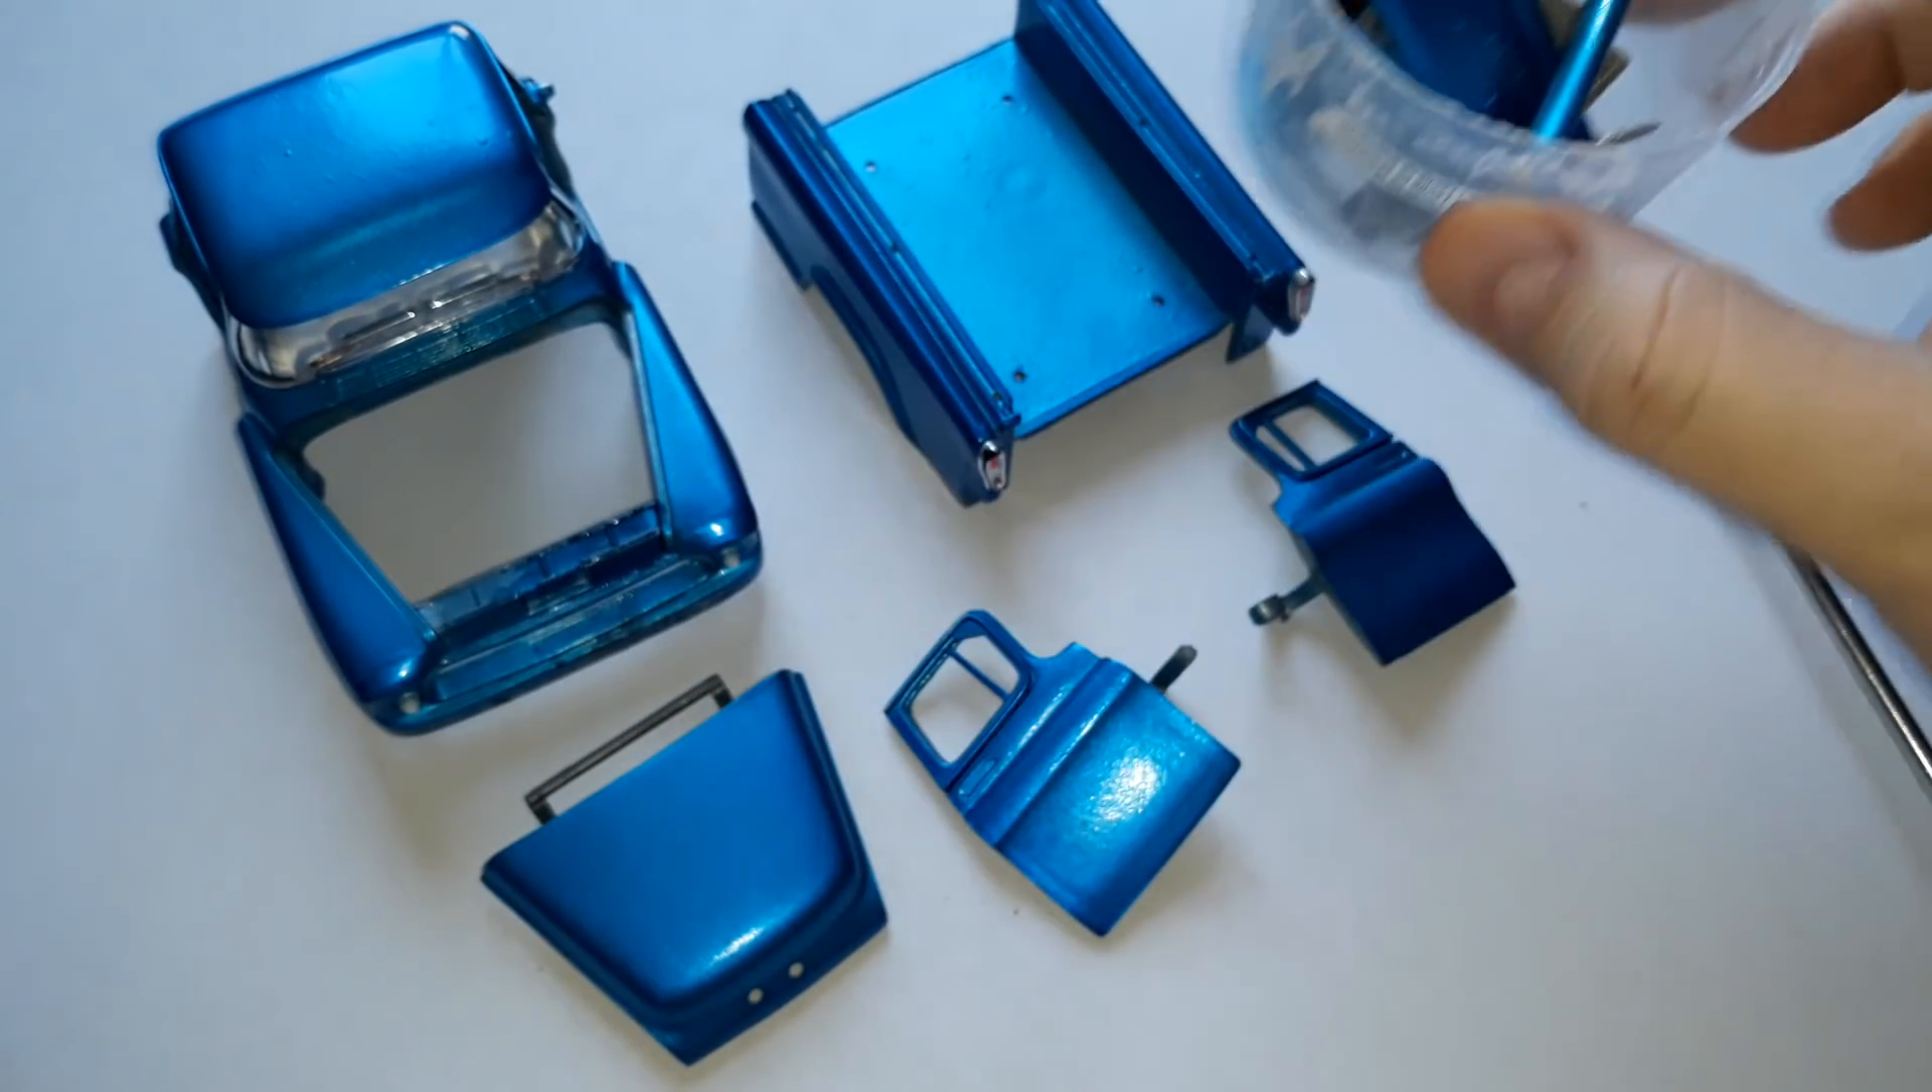Capô já tá. As portinhas já estão soltas.